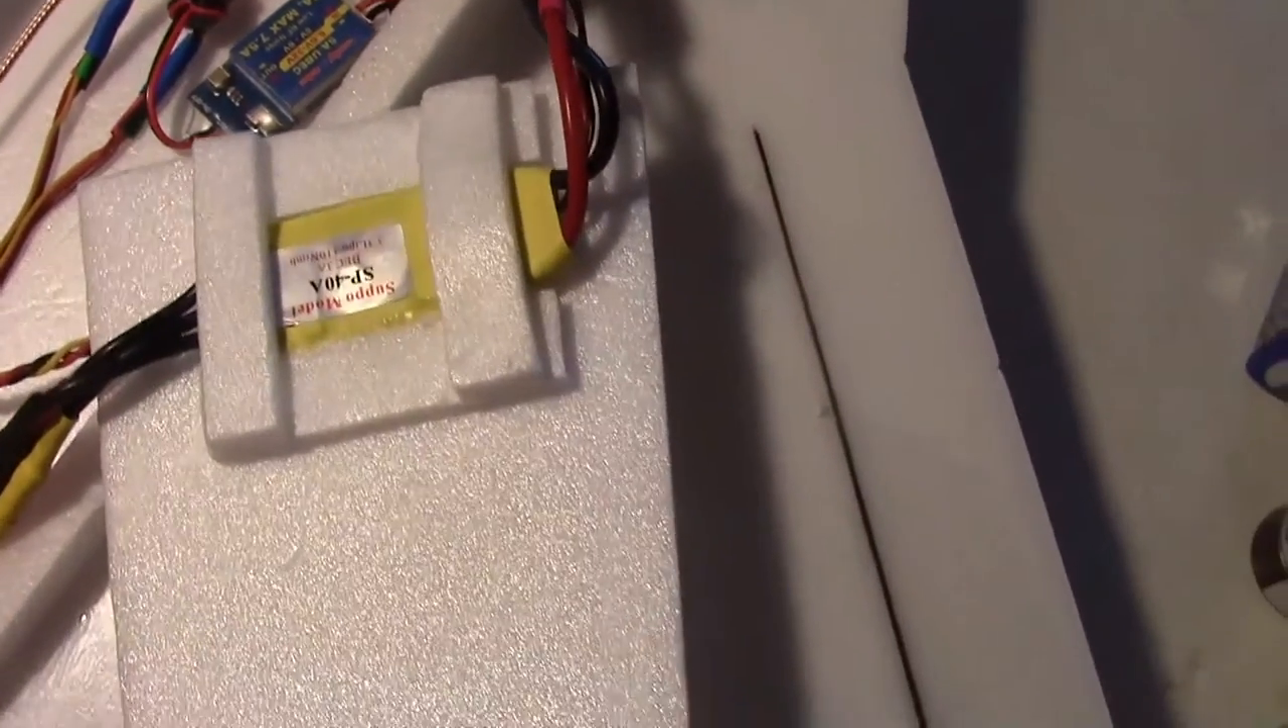I've got the Depron strips glued down over the ESC right there.